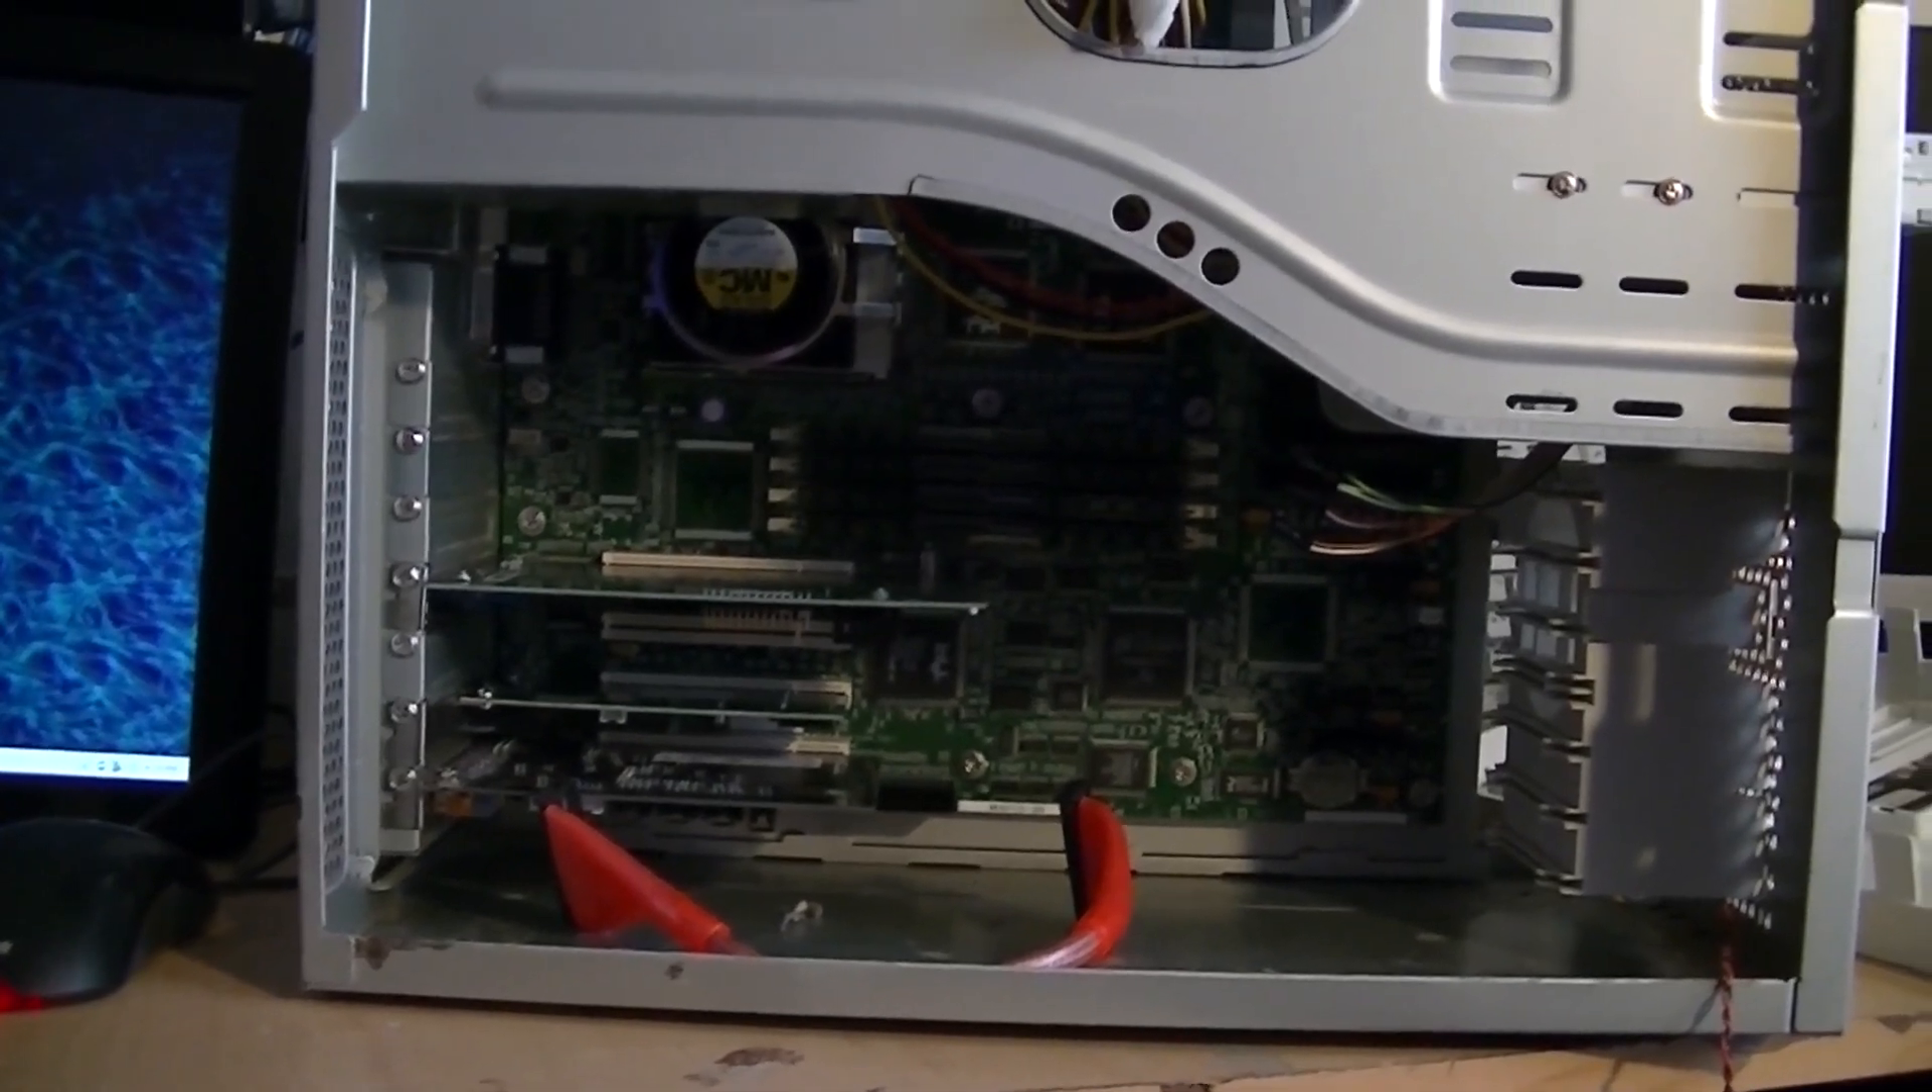Well, here's where we are right now, I've got the motherboard back in the case, got my cards in.